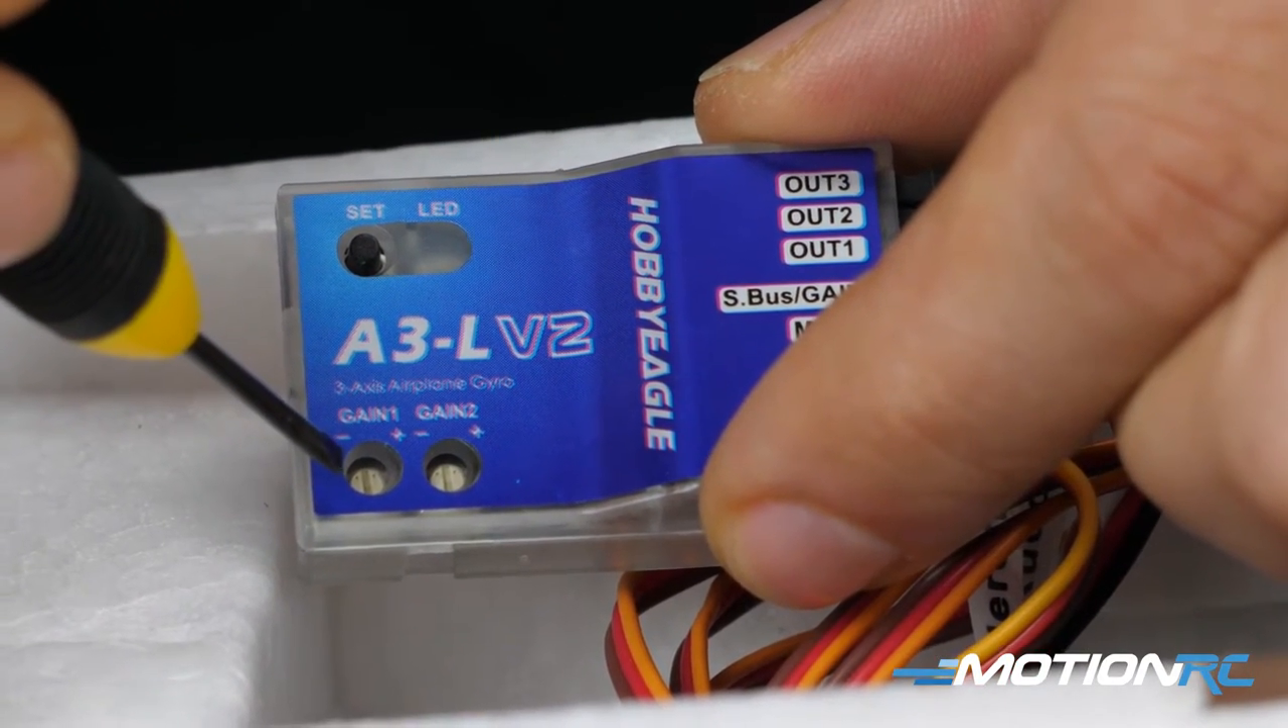Now I haven't fixed the gyro yet because I want to make sure it's all programmed.